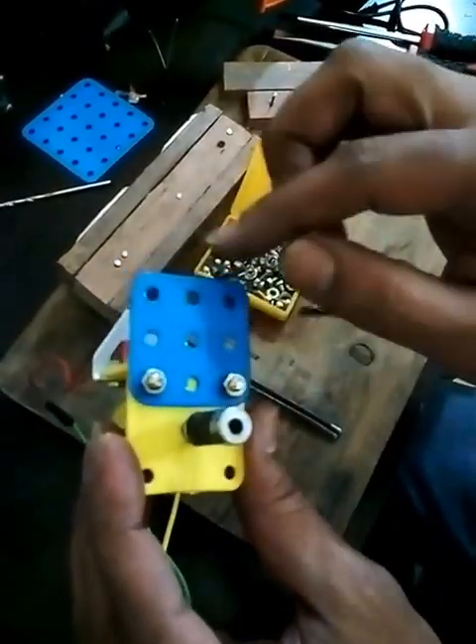Okay you can see I have already assembled this motor.